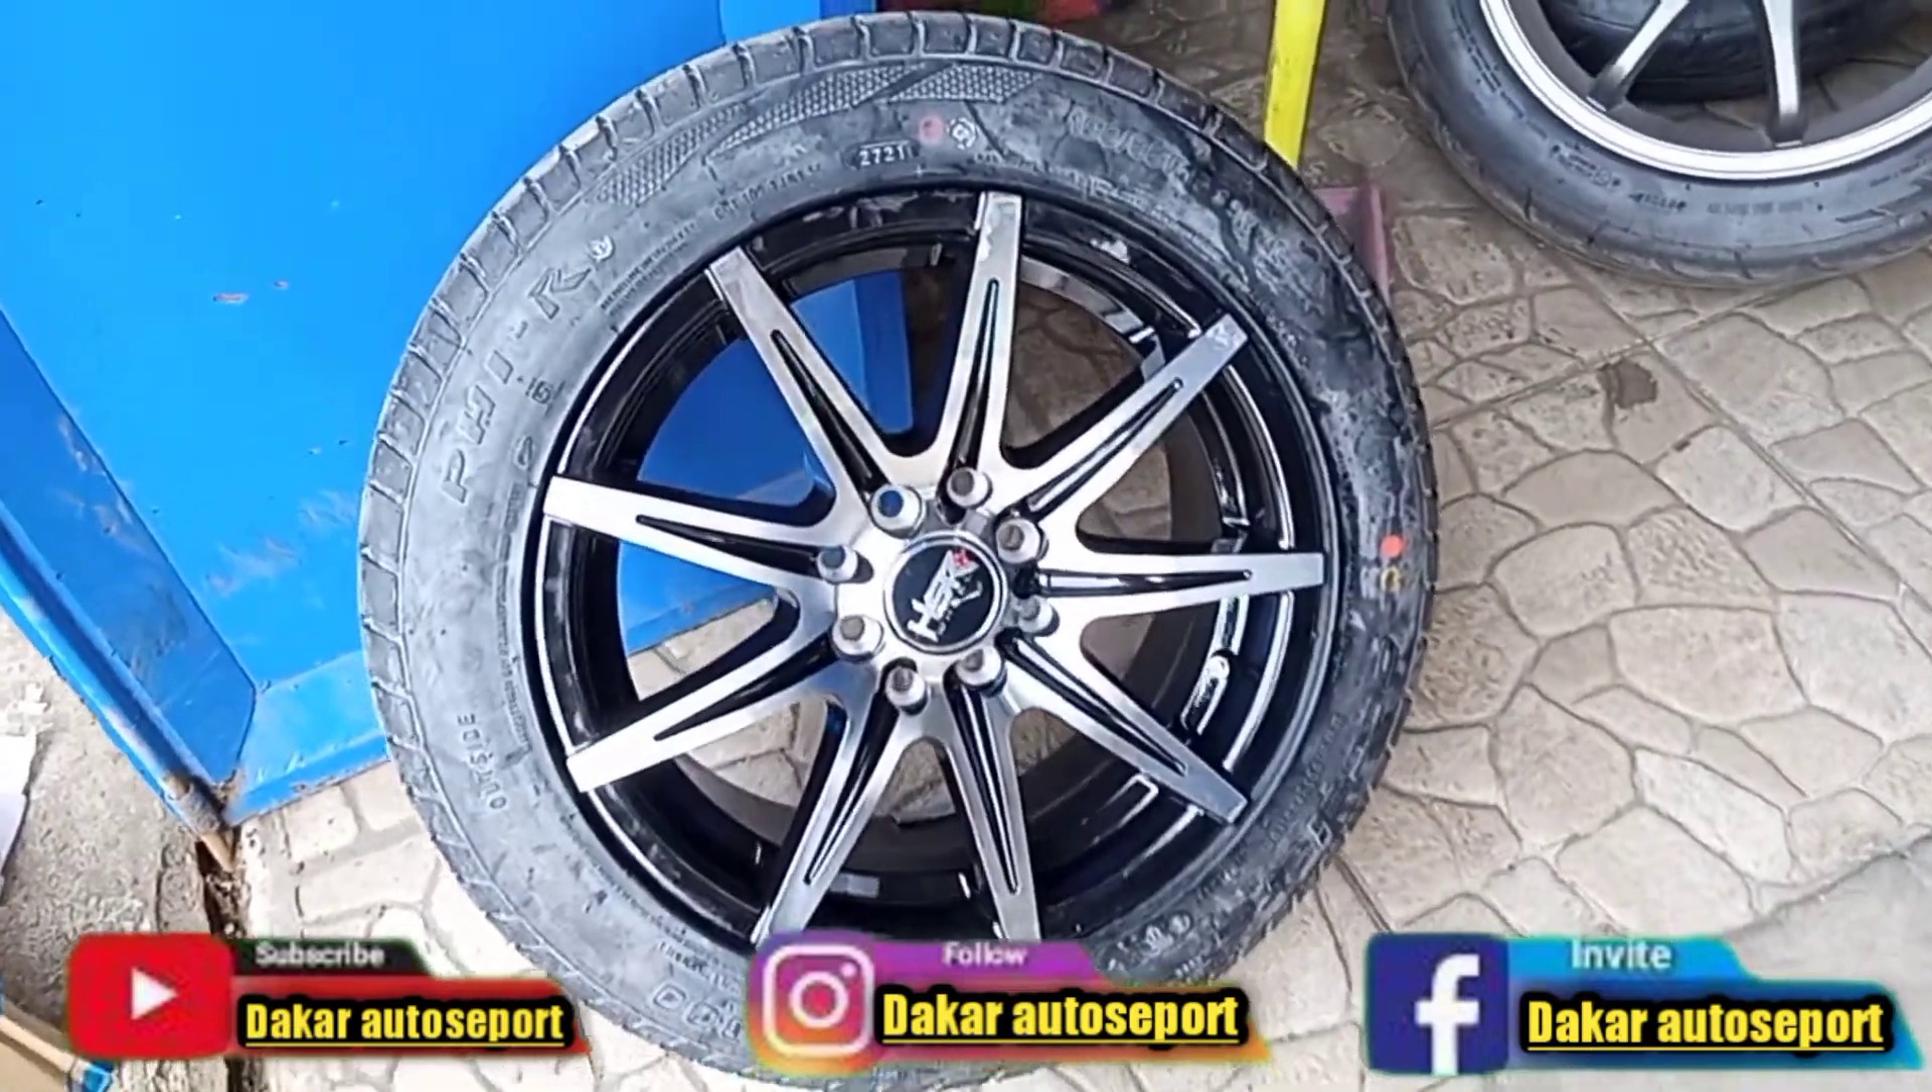Oke ini dia yang sudah terpasang ban ke velg nya guys.